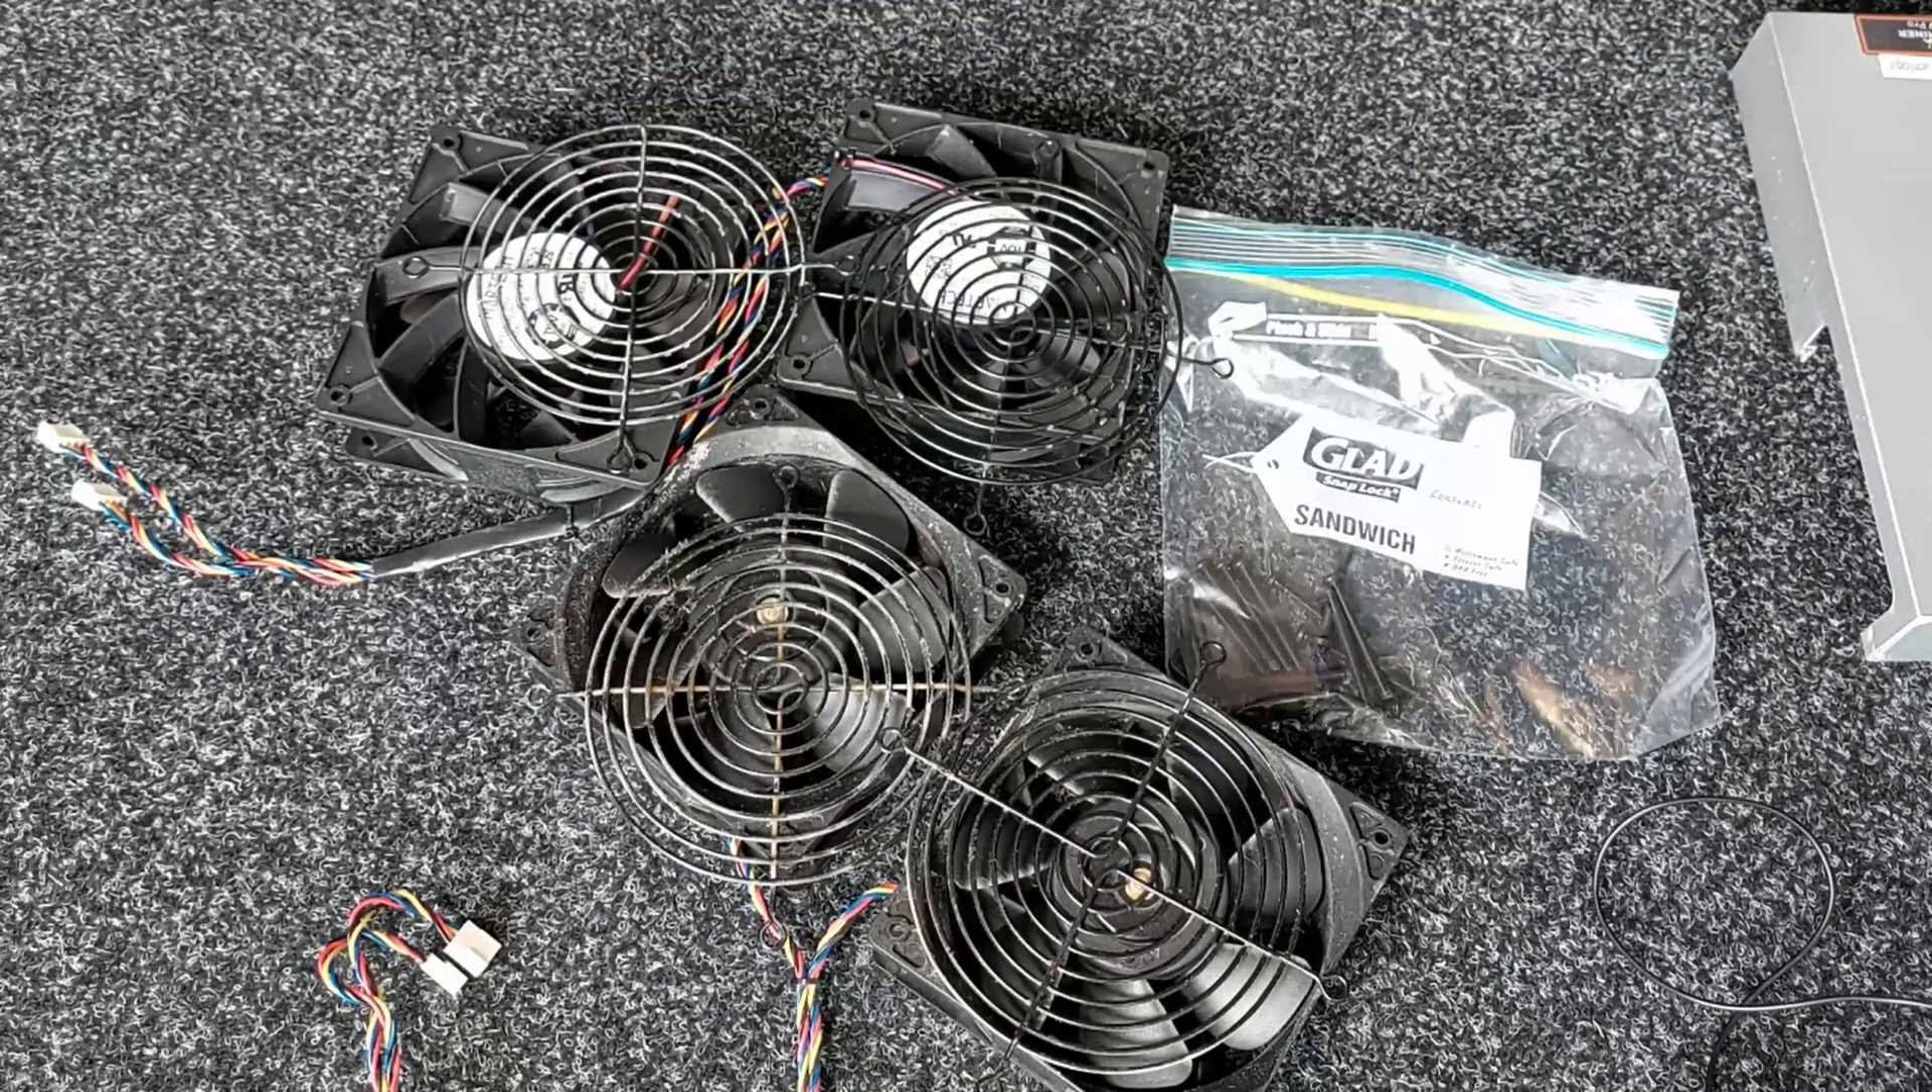That's all the screws and front and back cooling fans removed now.